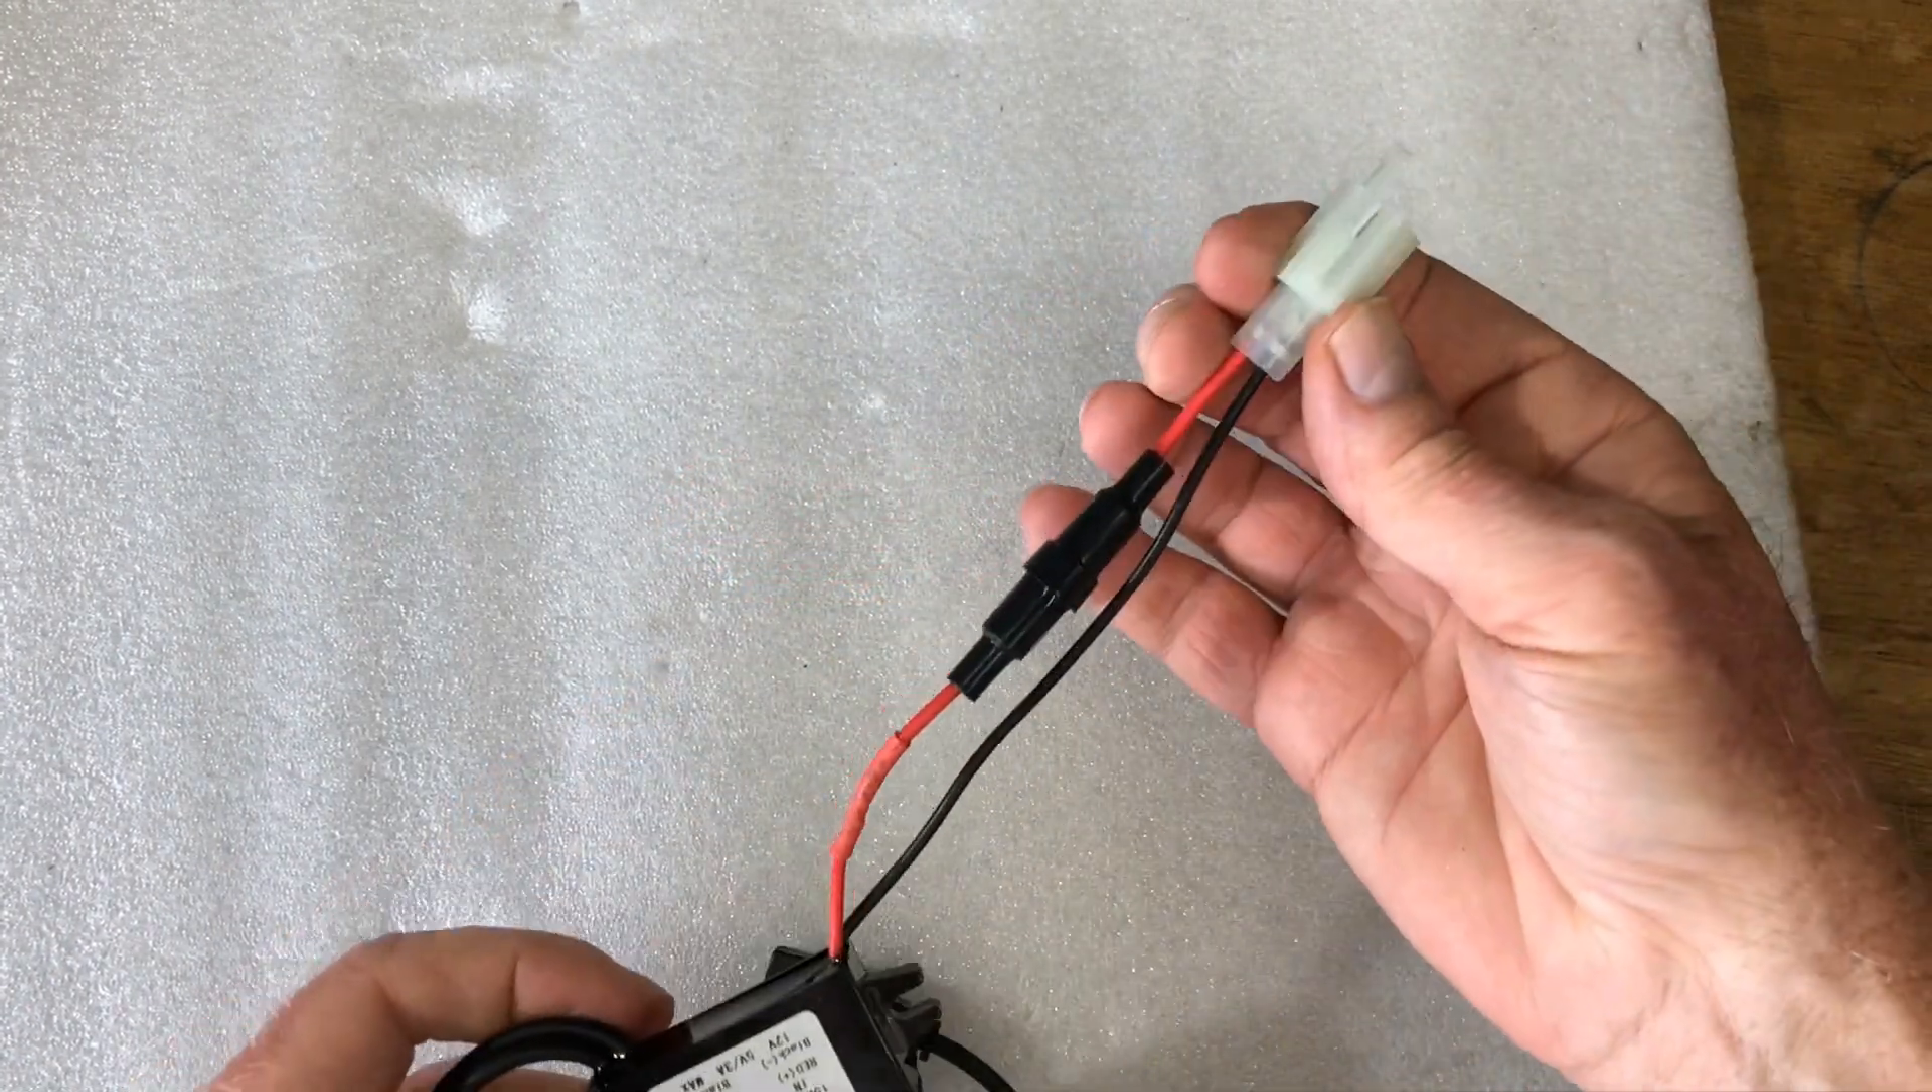So now we have the positive and negative connected. There's an inline fuse.